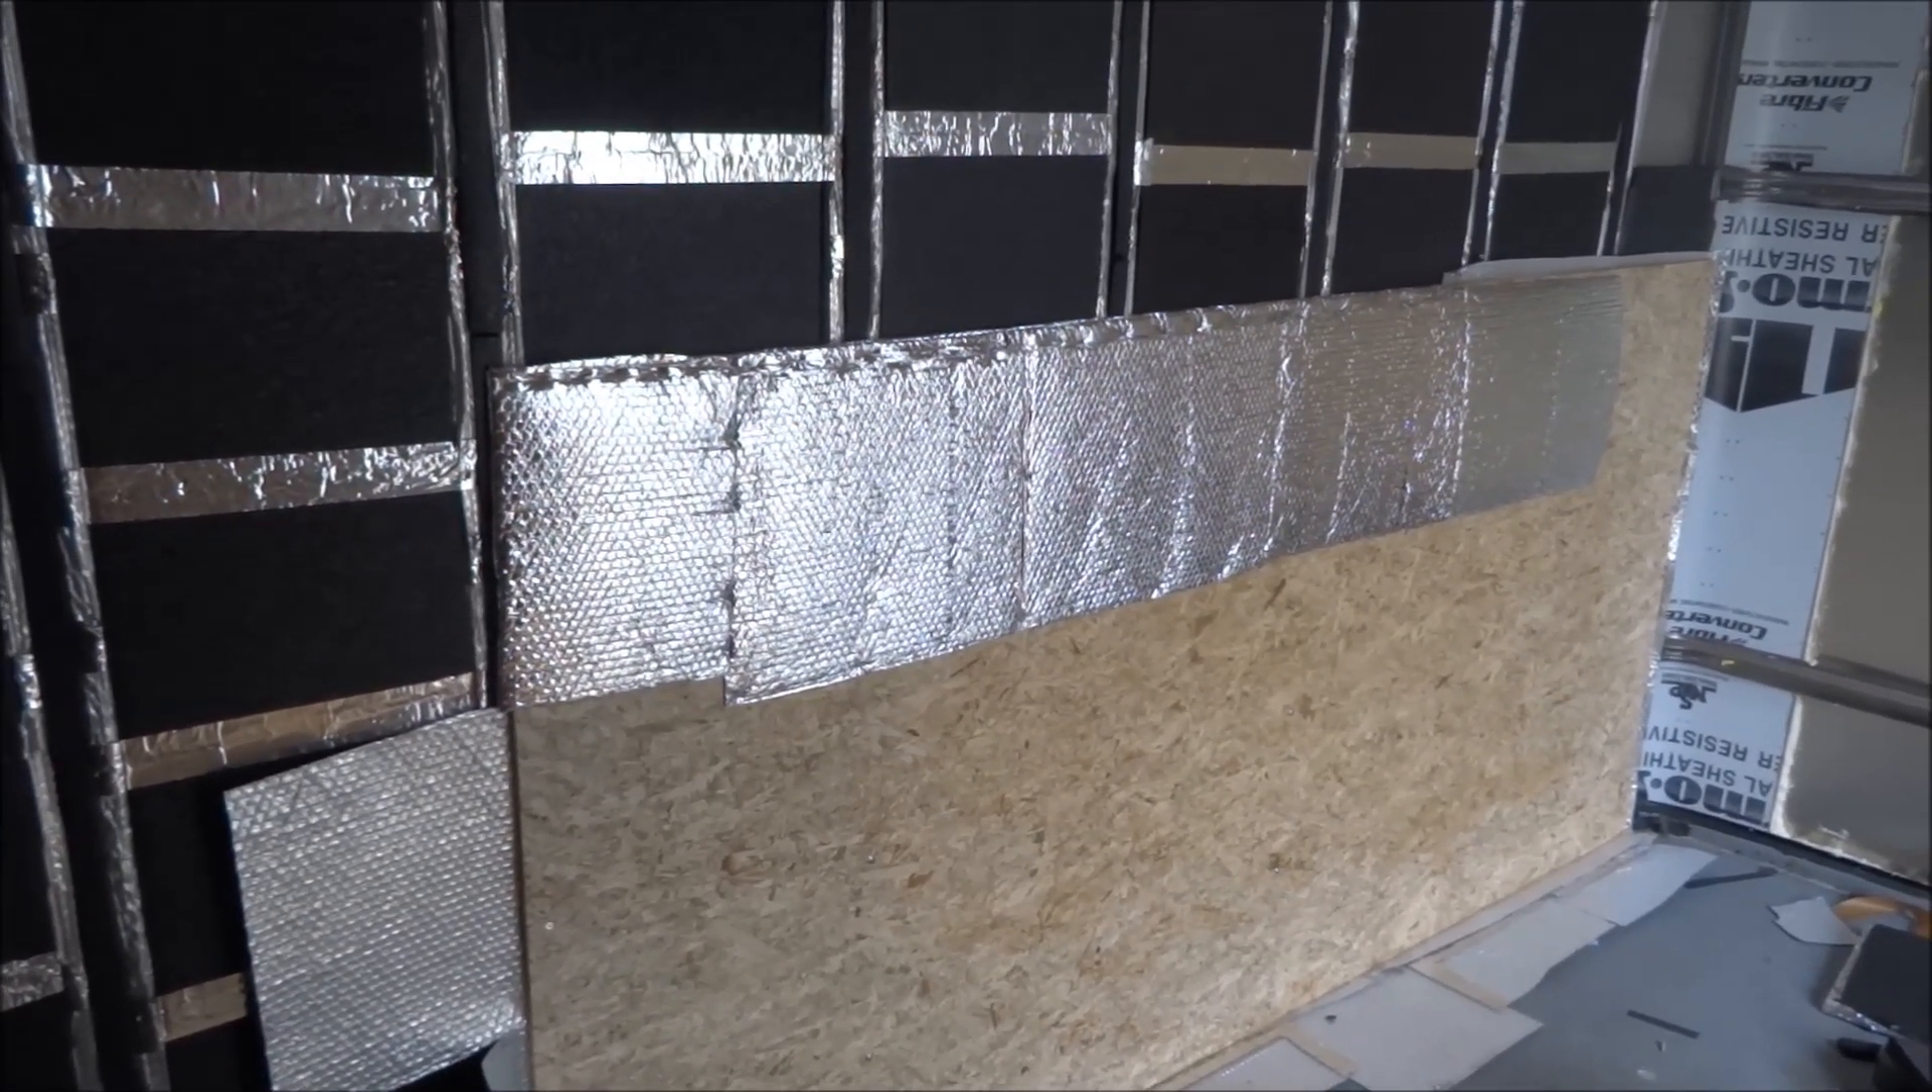So I got one of the walls up. I put vapor barrier on the other side as well as started this side with the vapor barrier.